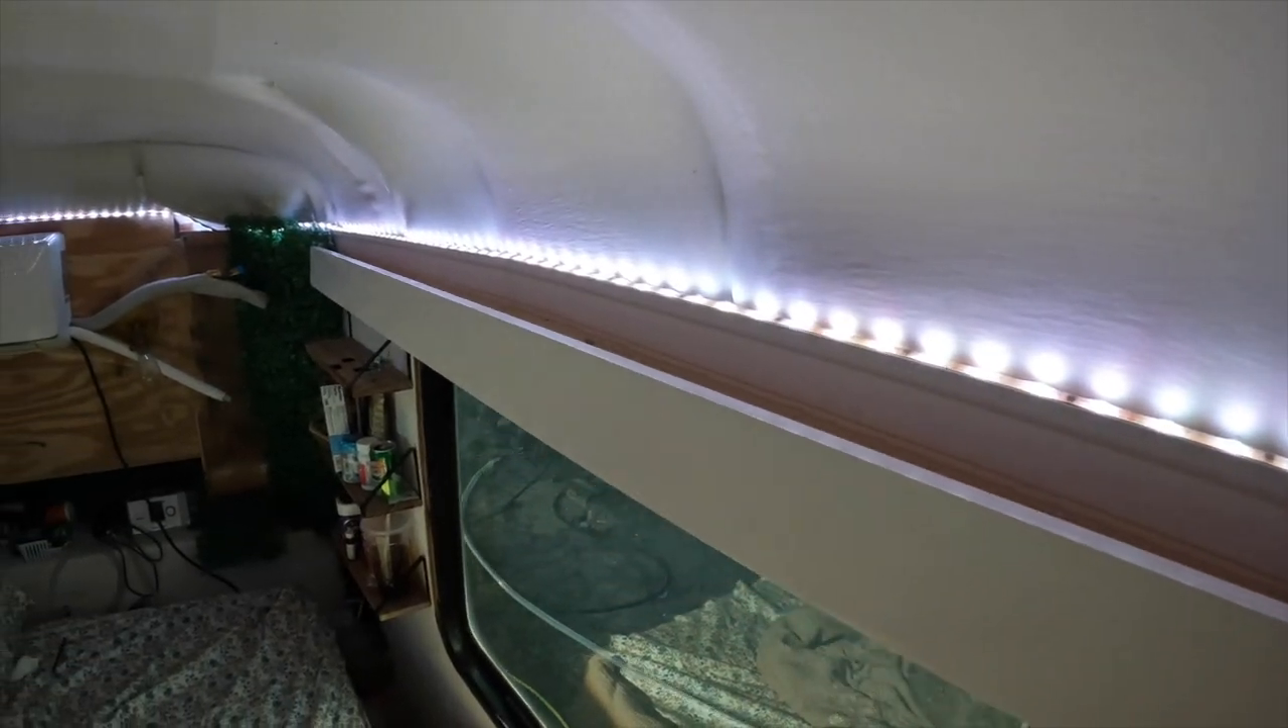I built this little channel right here to run across our roof to kind of hide the line set.